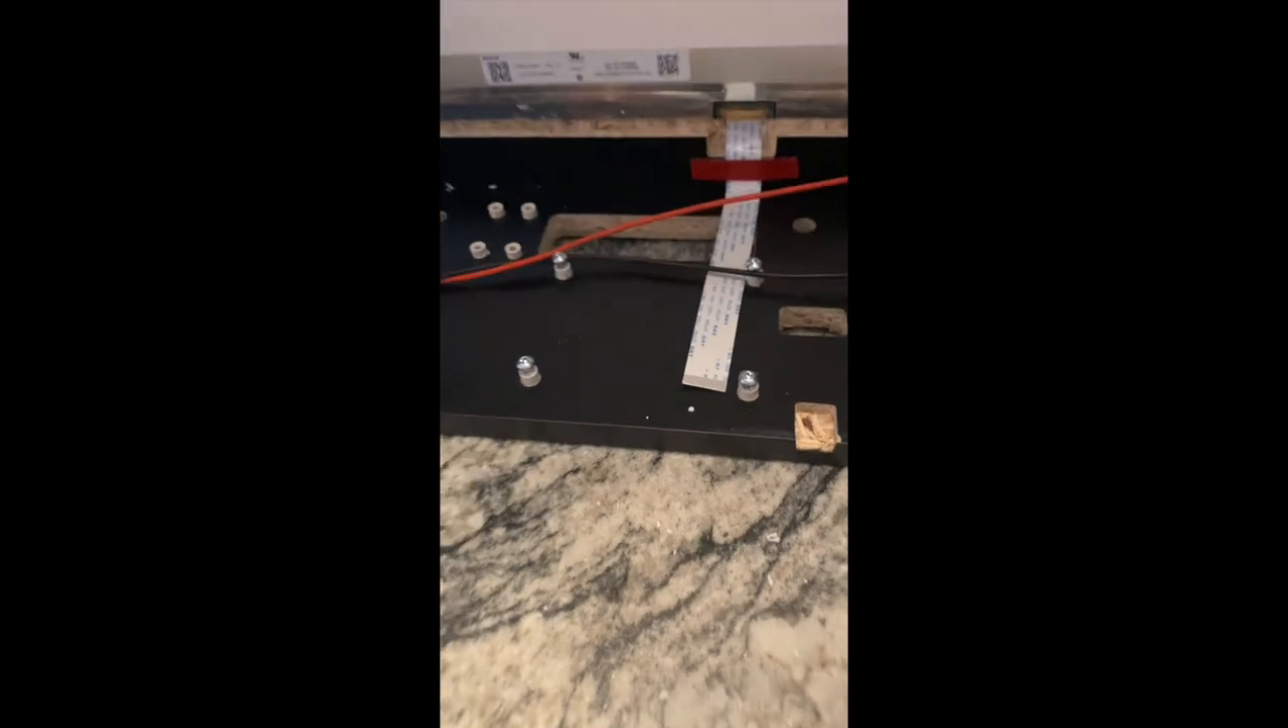Speaking of the Vibs board, here are four posts with screws in them. Just waiting to have the Vibs board attached.